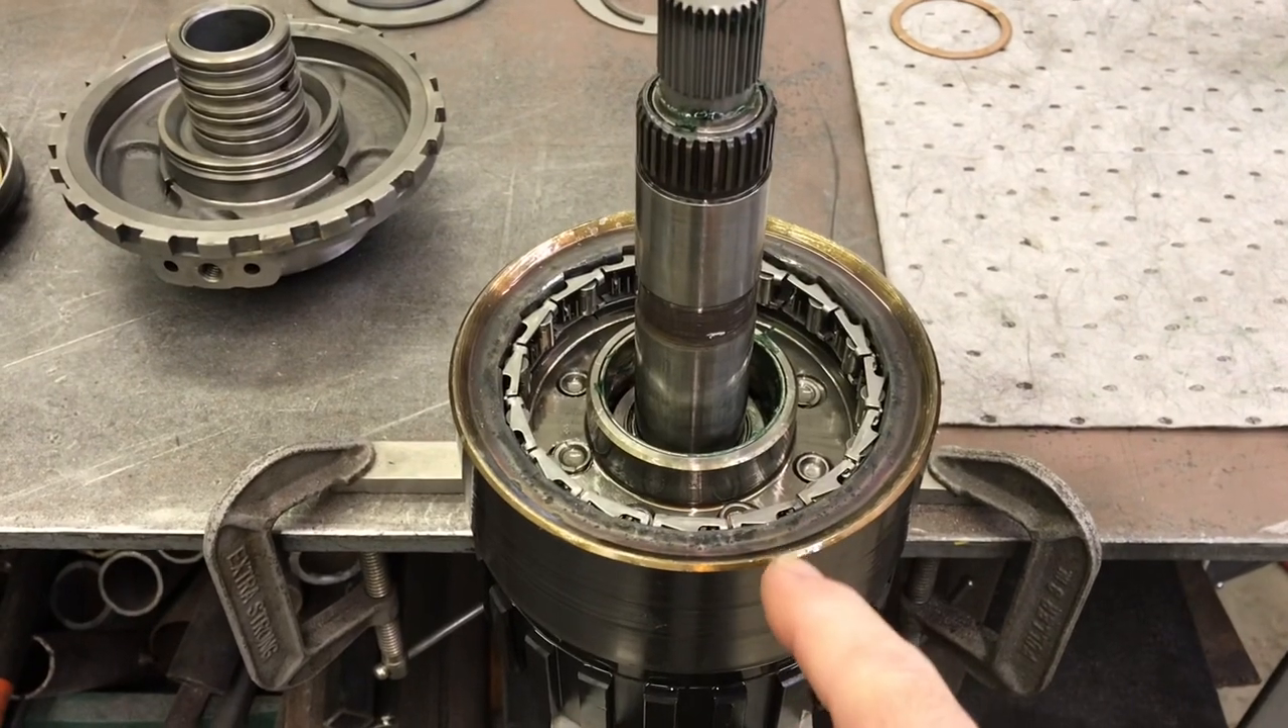I installed the low roller clutch or sprag, technically a low roller clutch, into the reaction carrier.